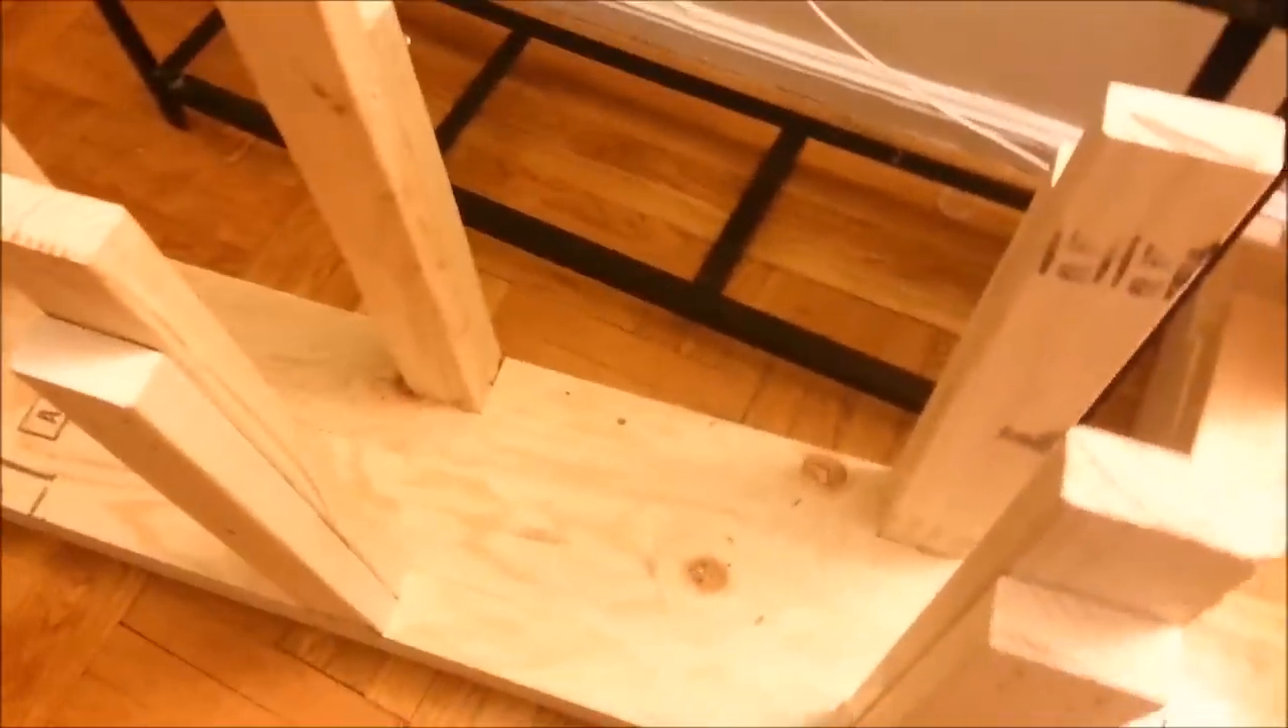I decided to do the same kind of posts from the corners in the middle and you could see I dropped the bottom piece in.